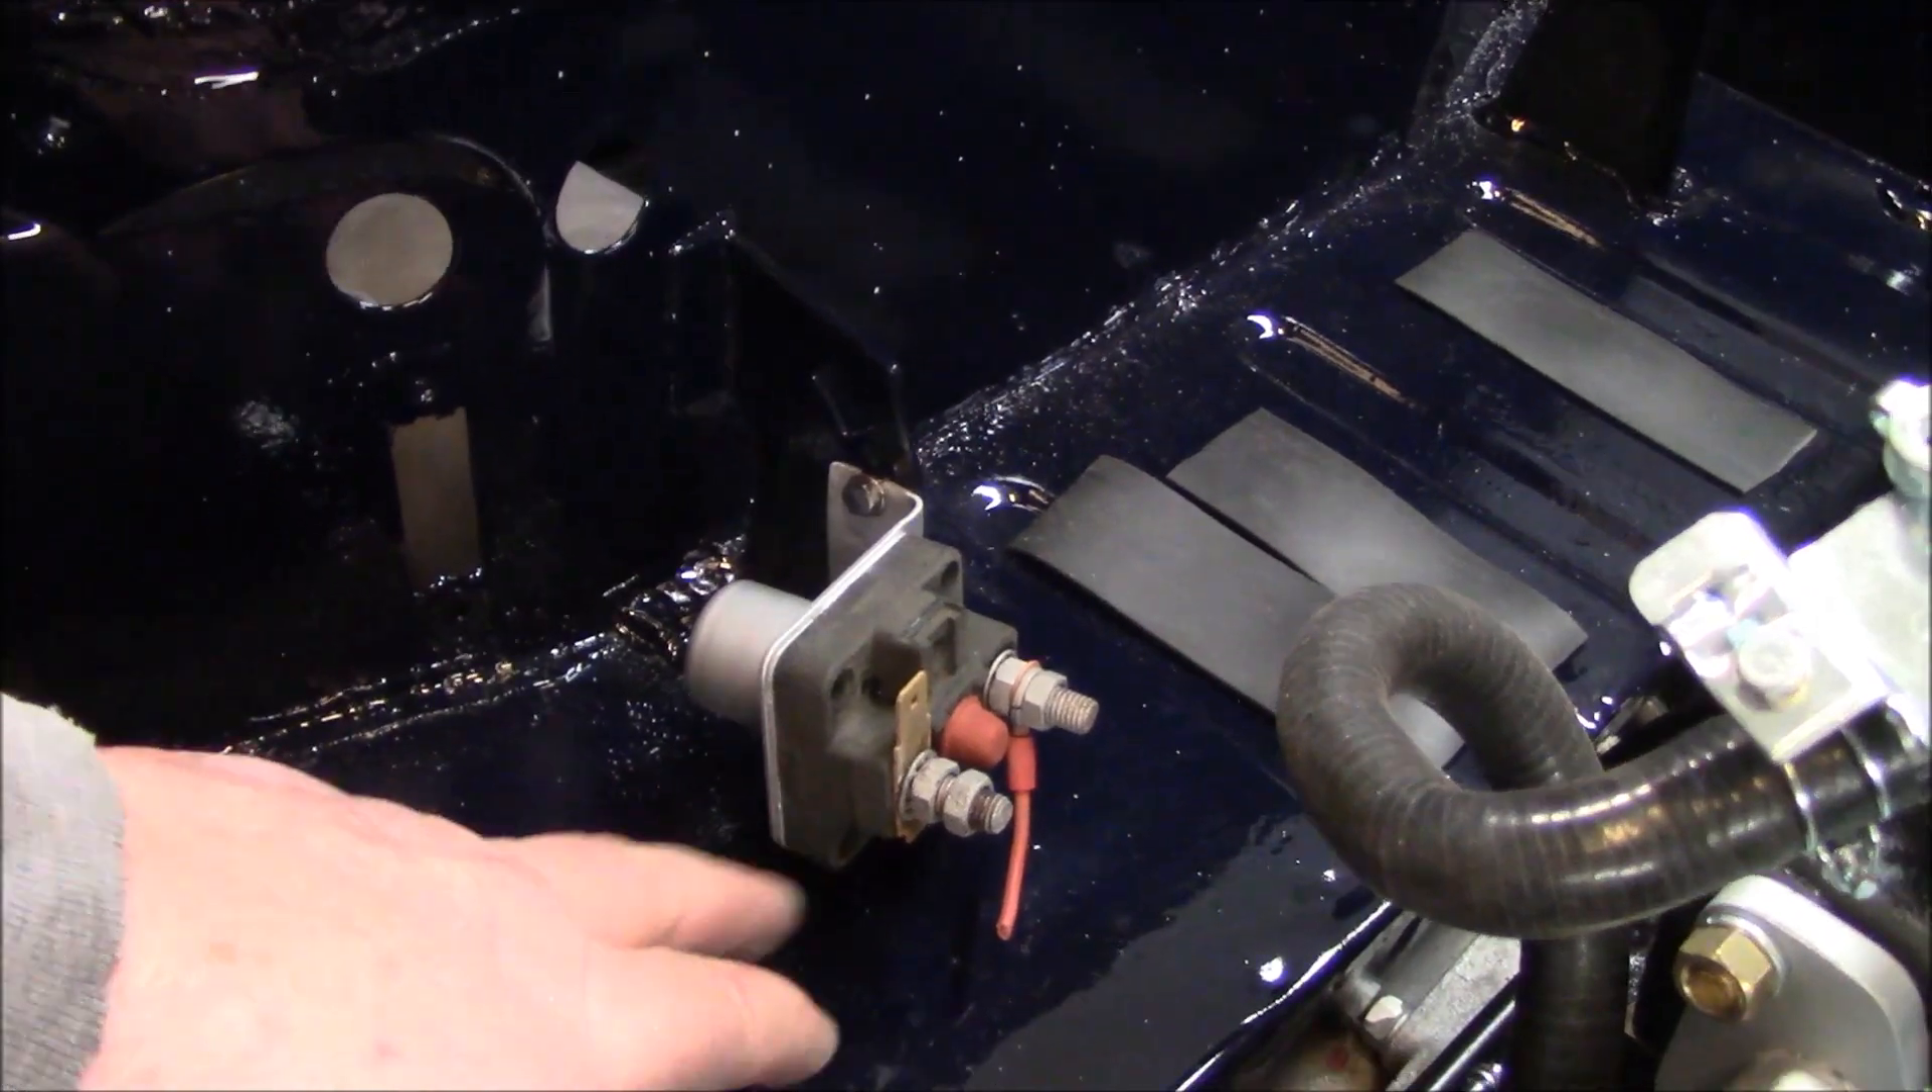Solenoid's now installed. The only thing I need to check is the orientation of the spade connectors.